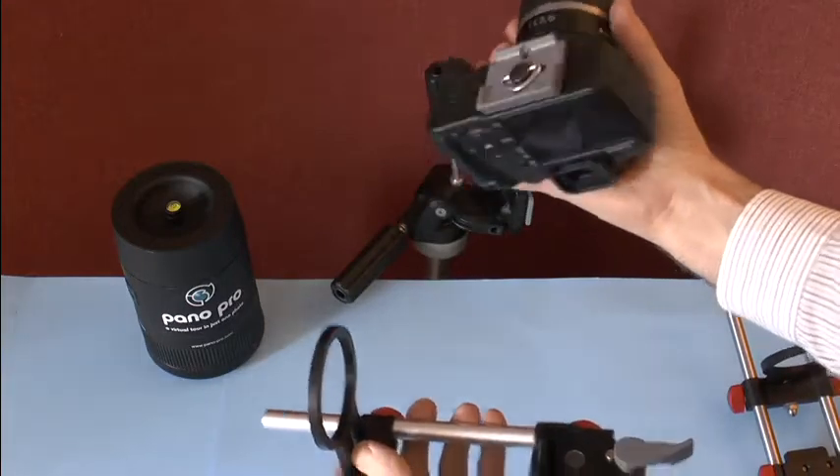We already have mounted the quick plate to the base of the camera.